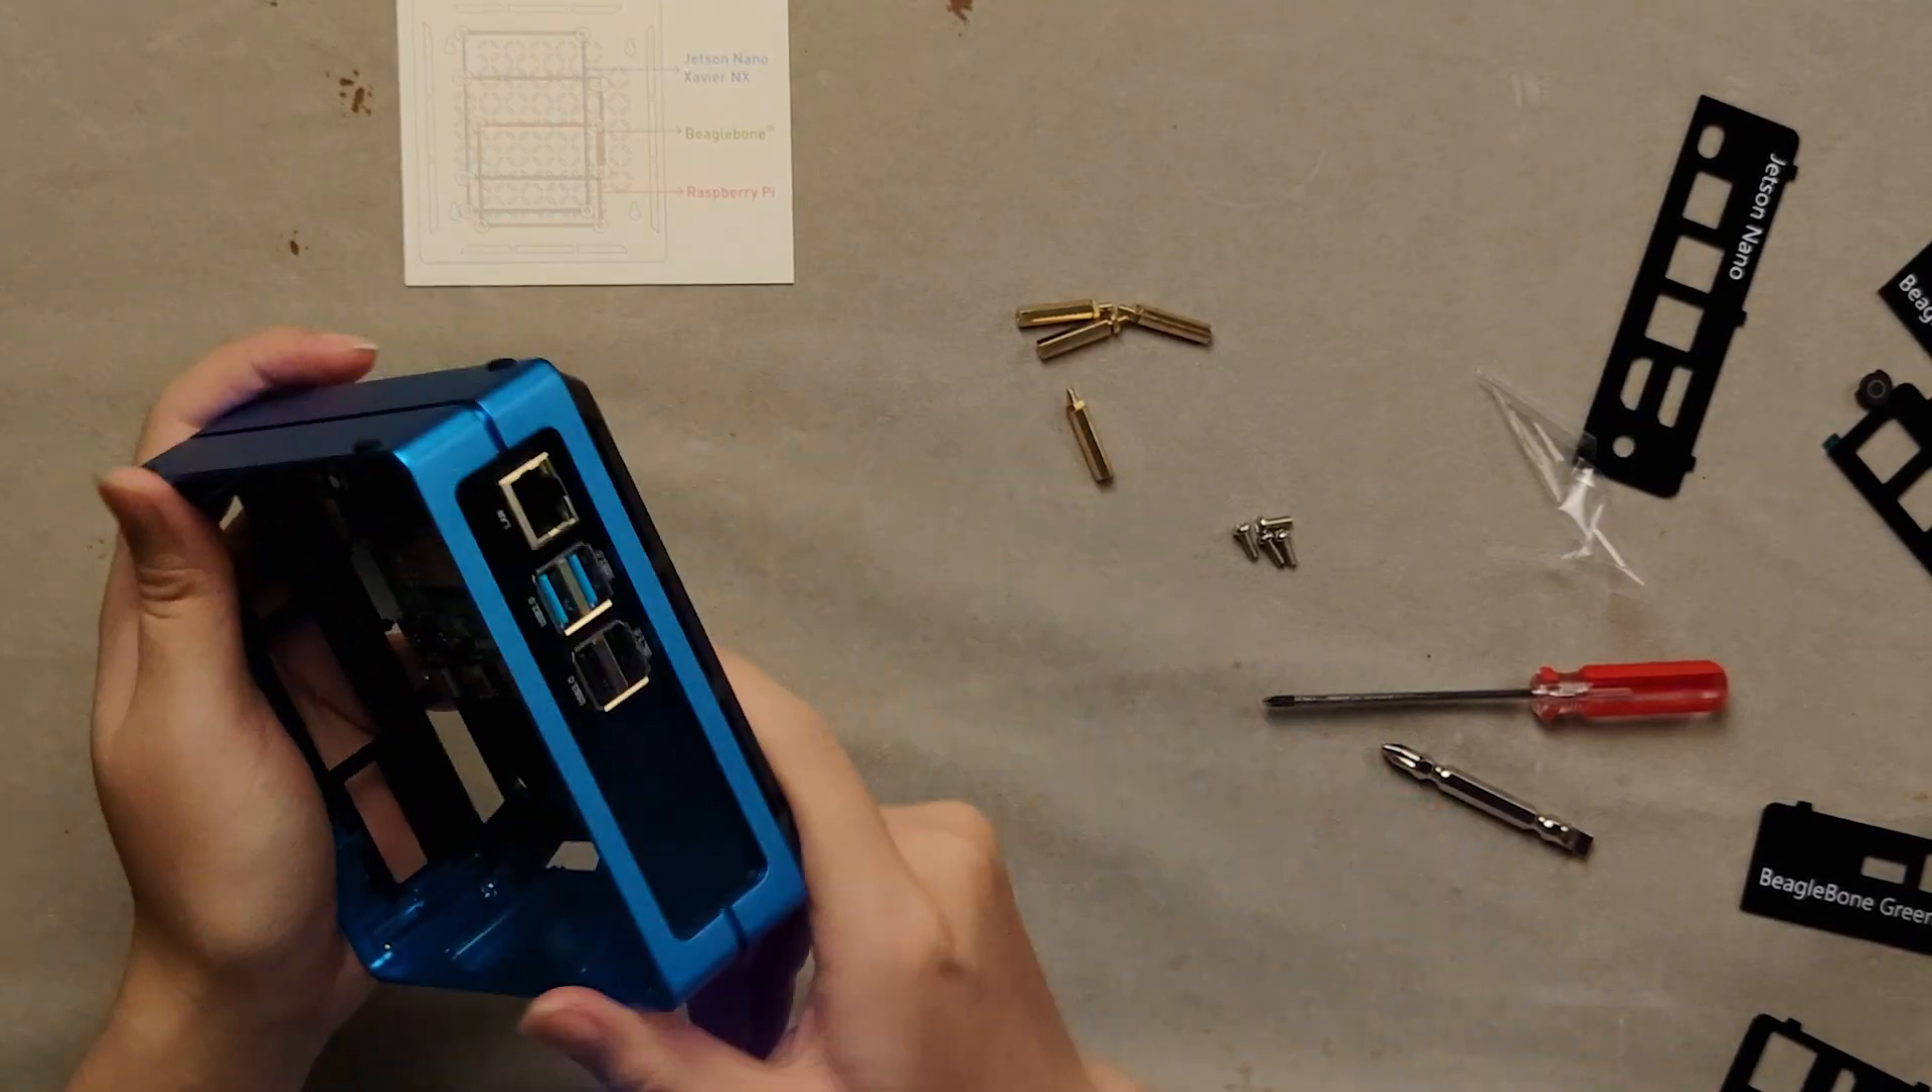Look at this side panel. It's fit for the Raspberry Pi 4 perfectly.